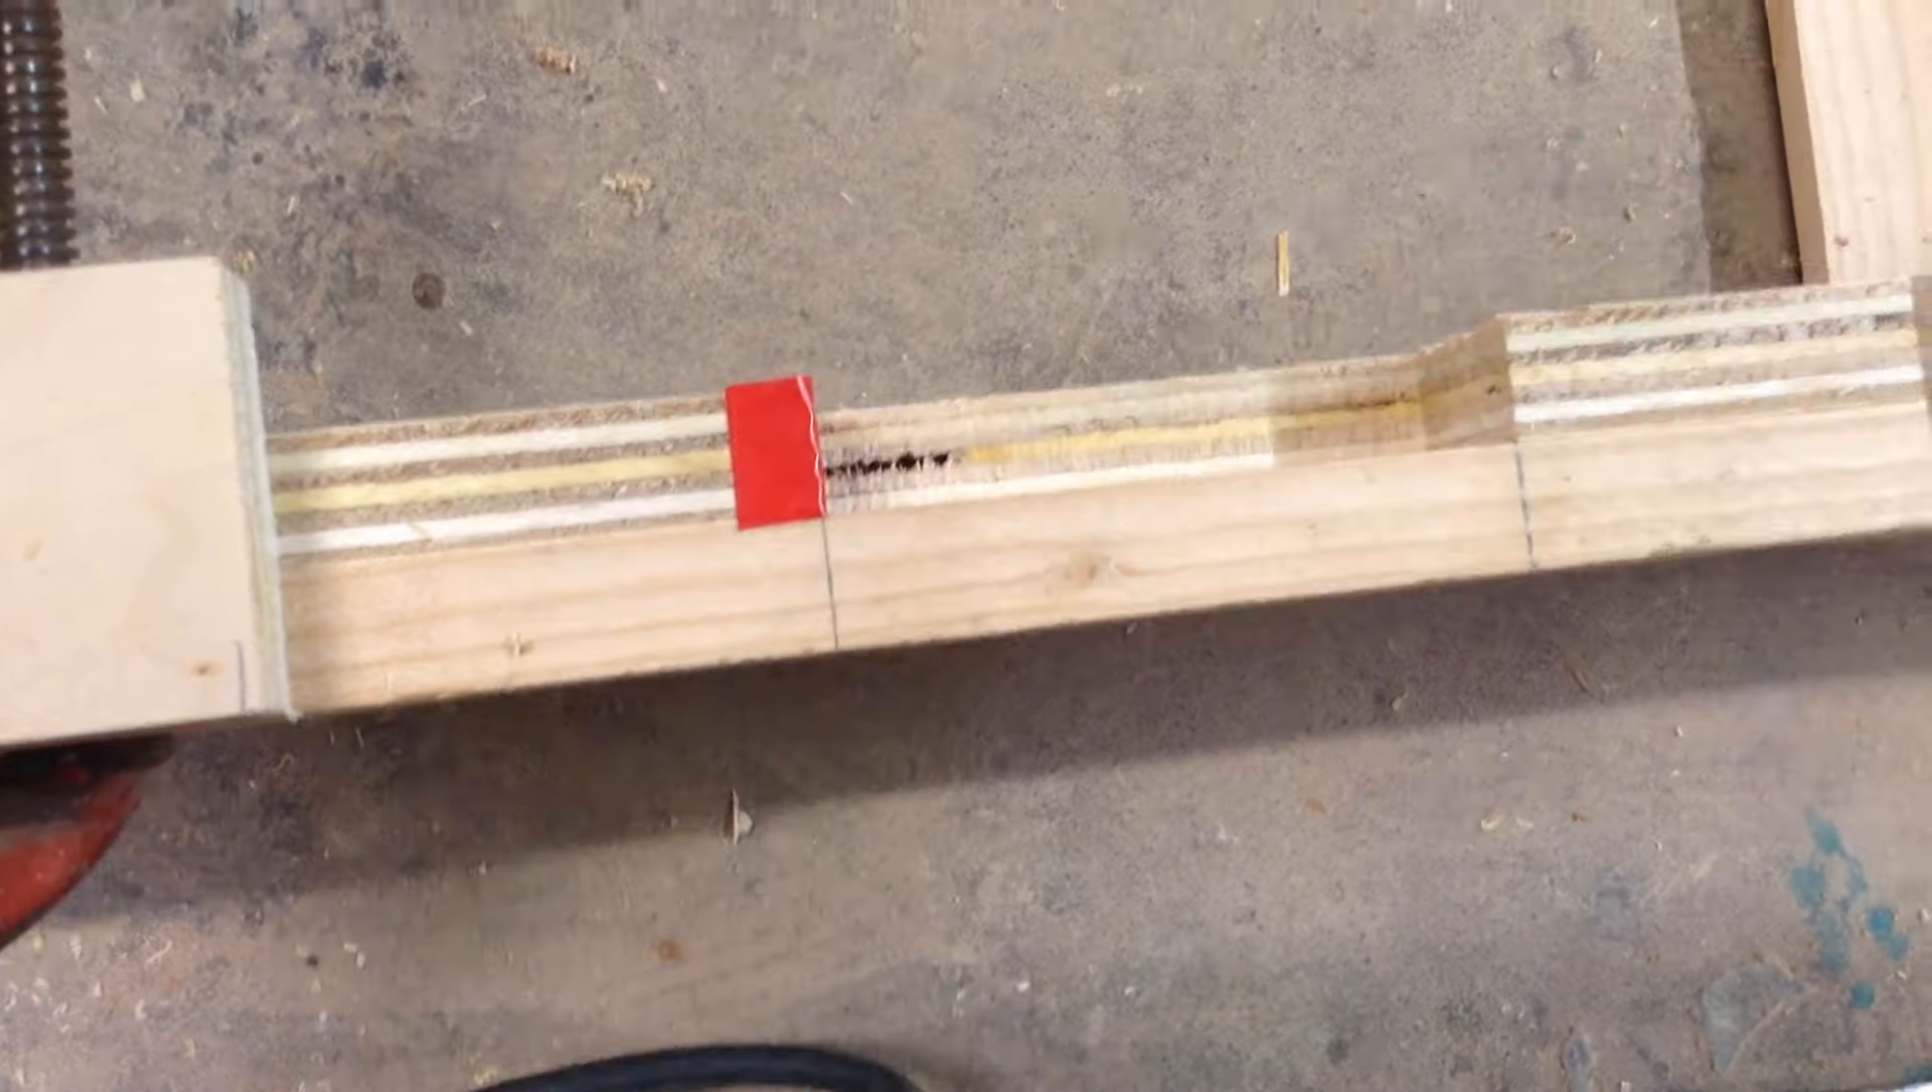So I just put two pieces of electrical tape on the edge as a shim.